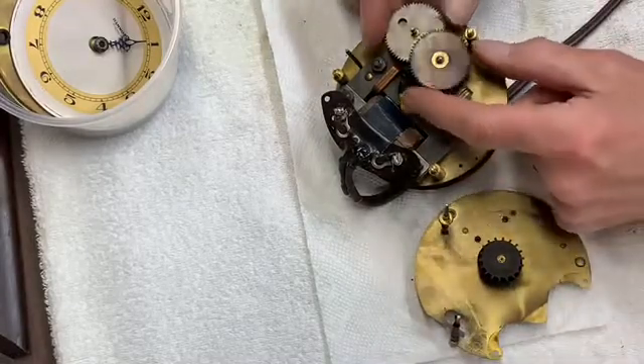I managed to remove the plate and these couple of gears I can take out.